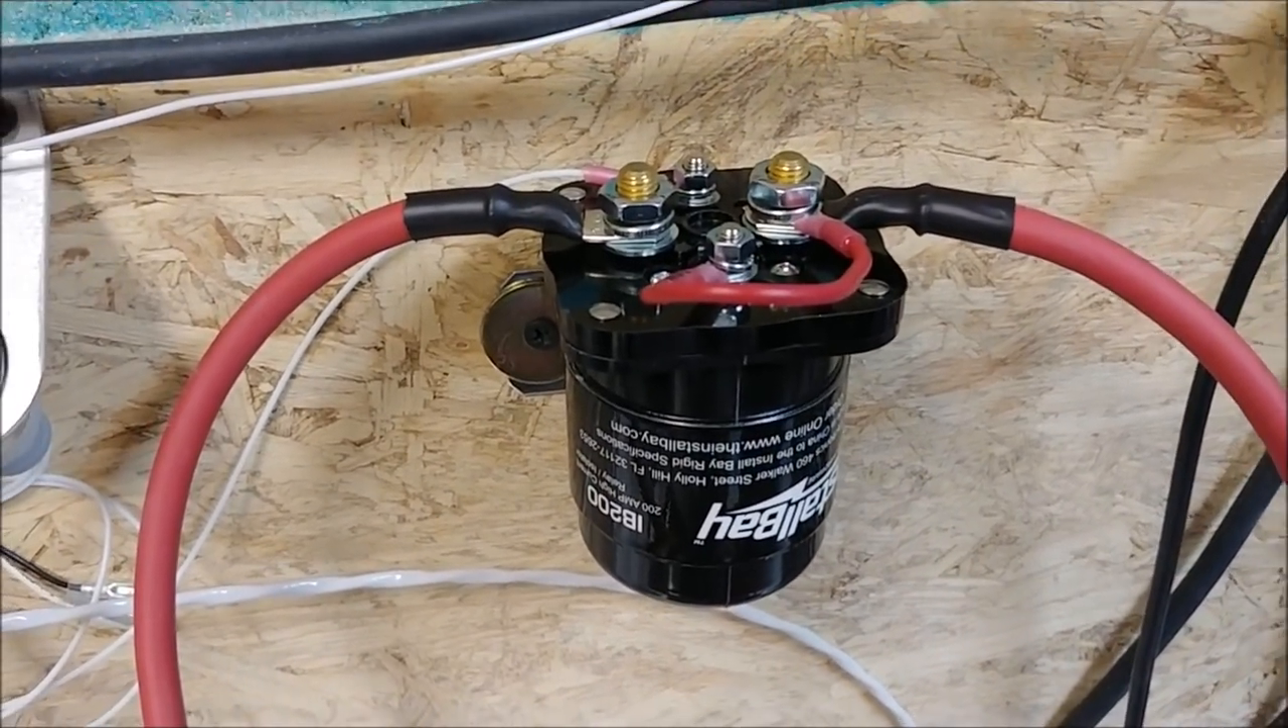So I've got our battery solenoid hooked up there.